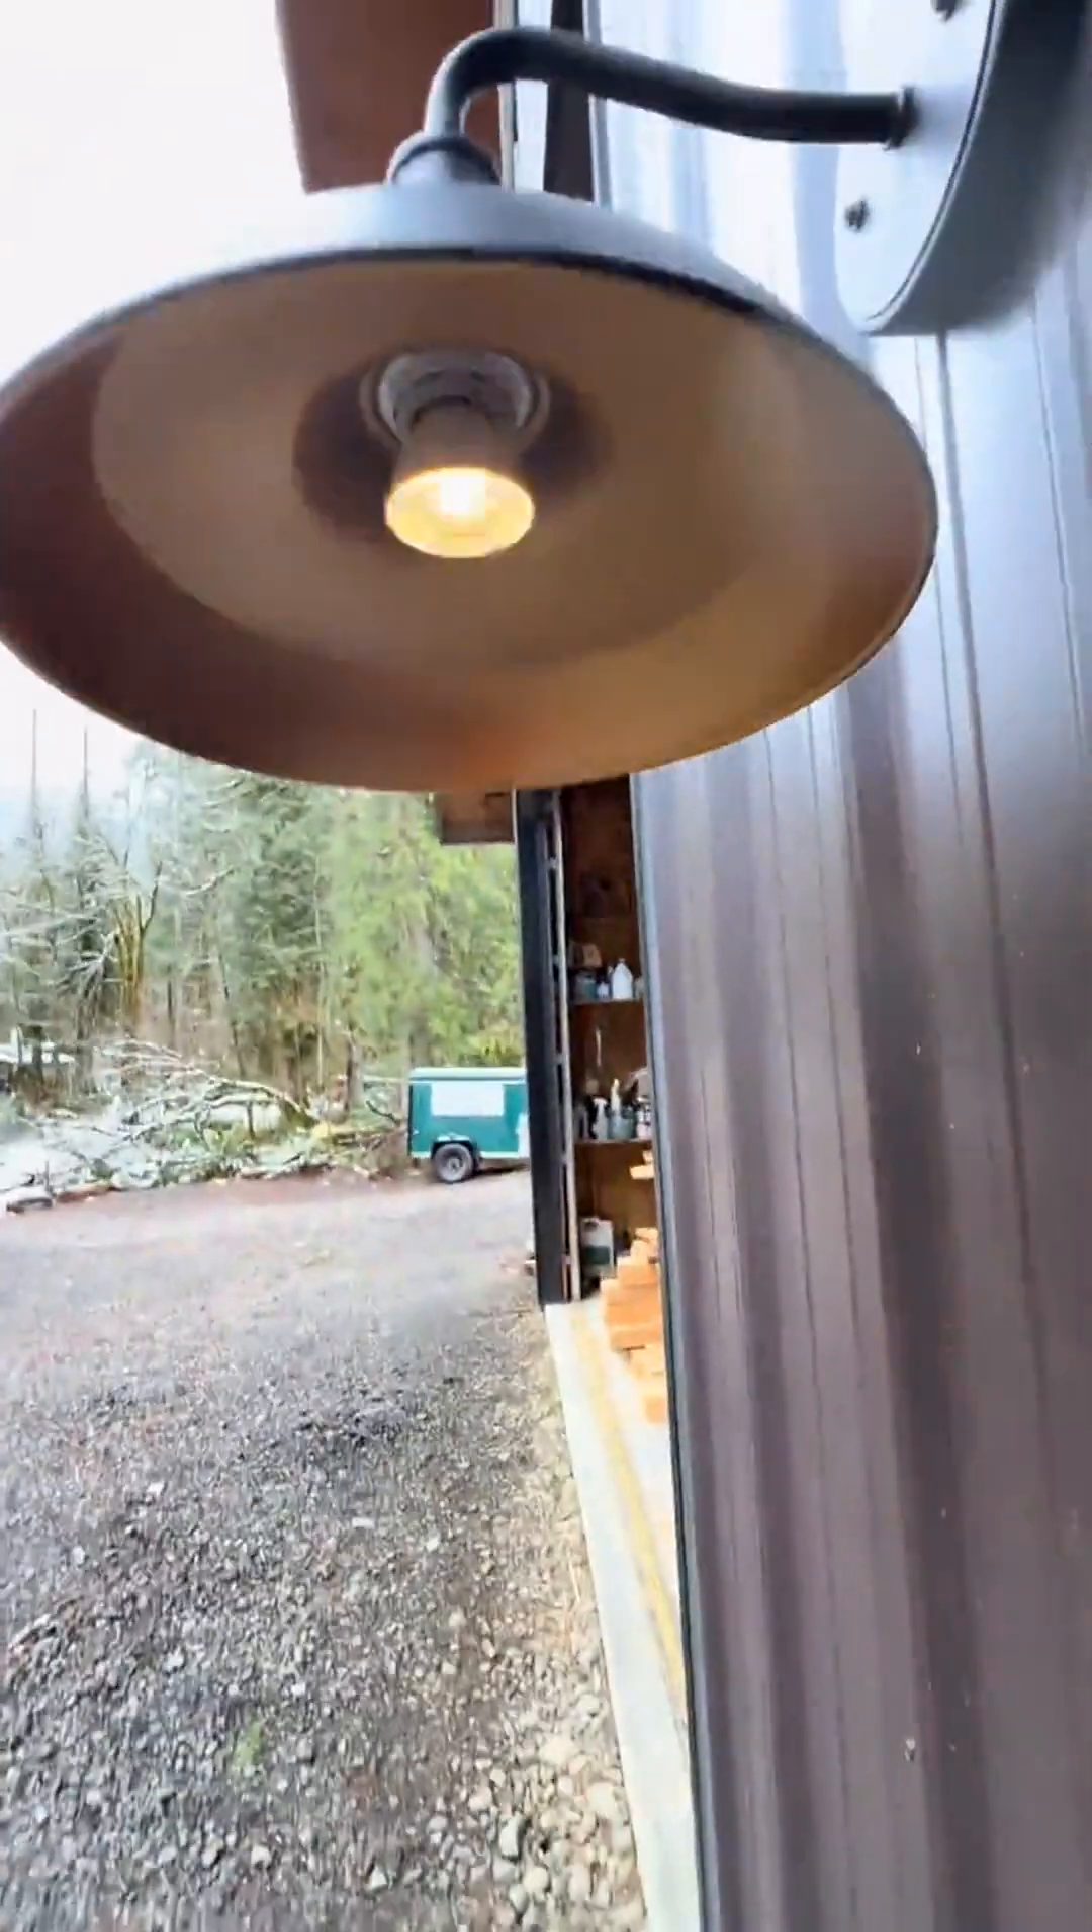I've got the cover on and I probably should have tested it before but I turned the power on and let's see what happens.